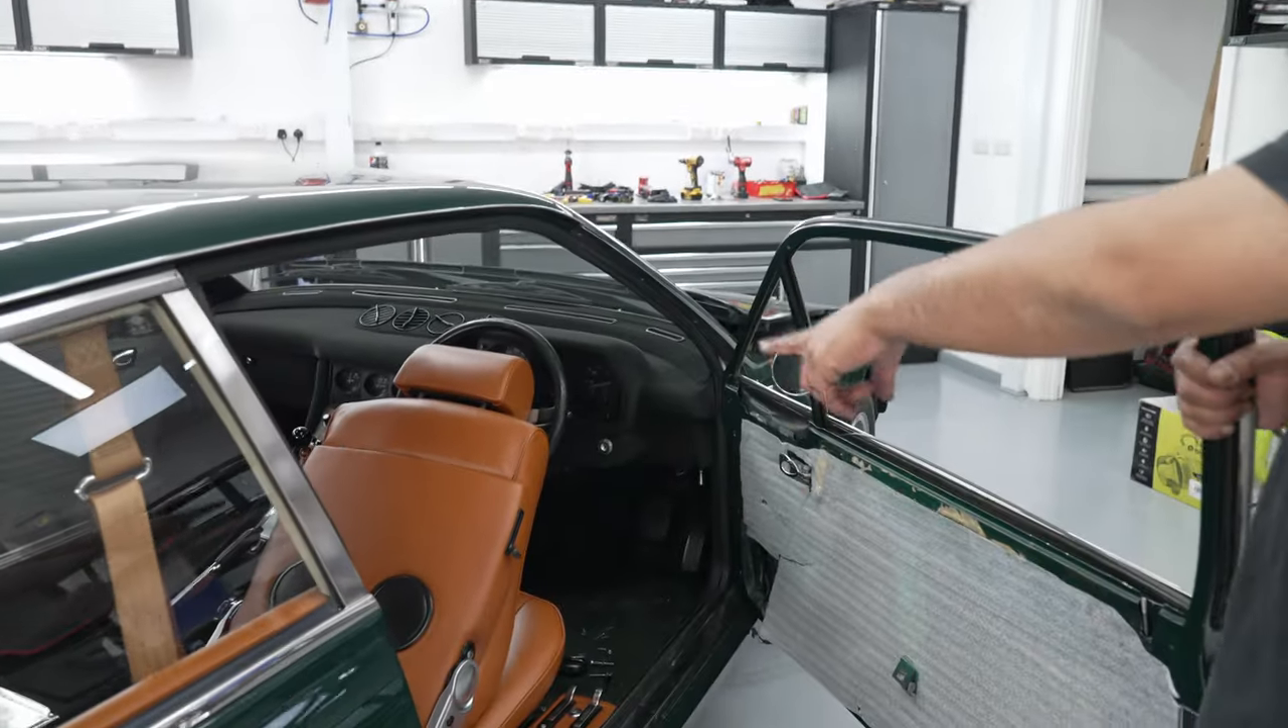Yeah, so in here, we've still got the driver's seat in there.